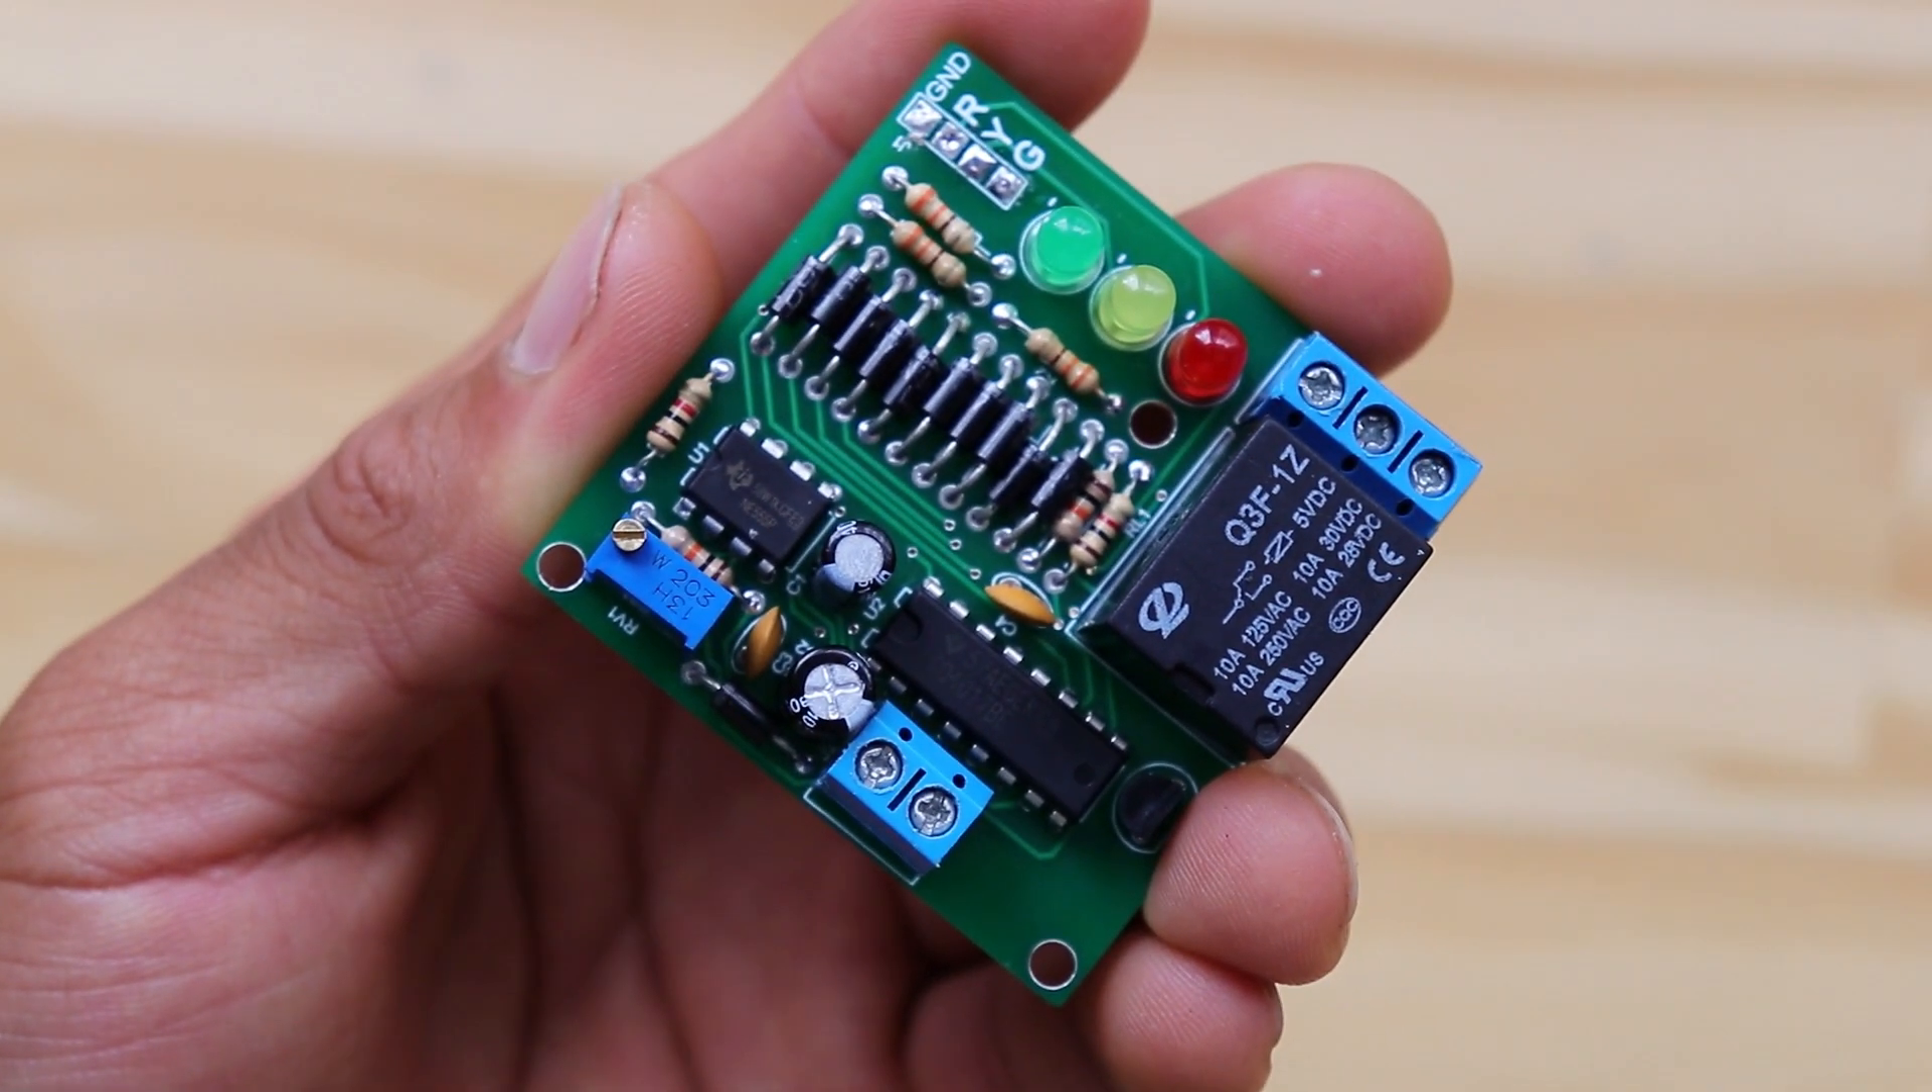Bueno señores aquí ya tenemos la tarjeta completamente ensamblado.